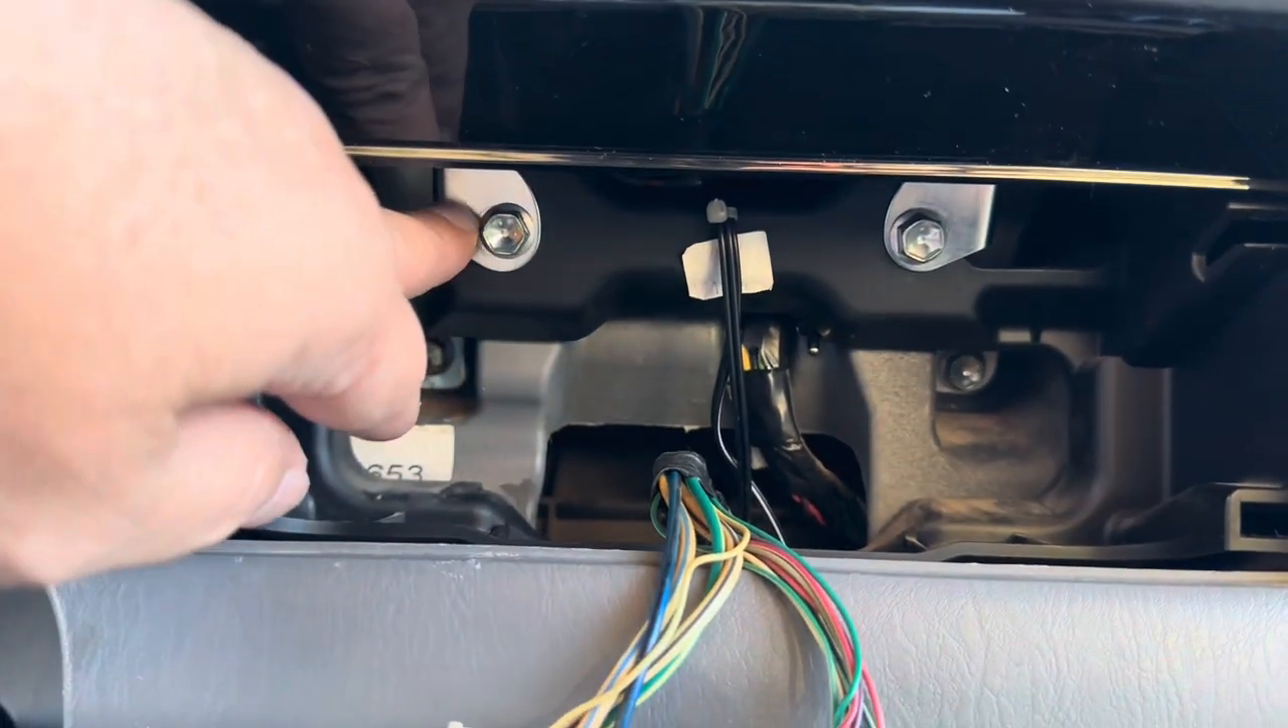Notice I've got the original brackets back in on both of them that mount to the joying radio.